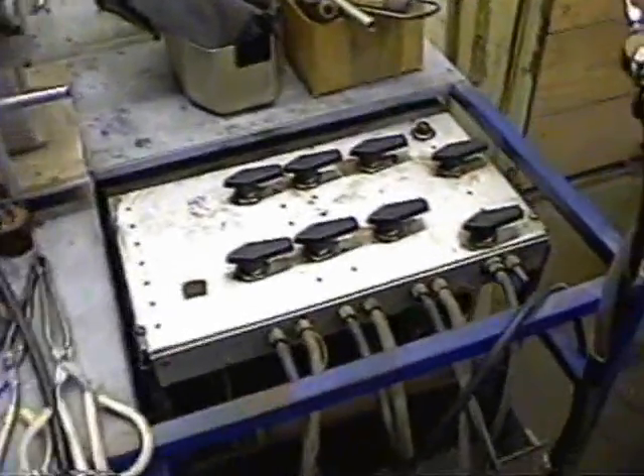Now I've gone ahead and rigged up a manifold here.